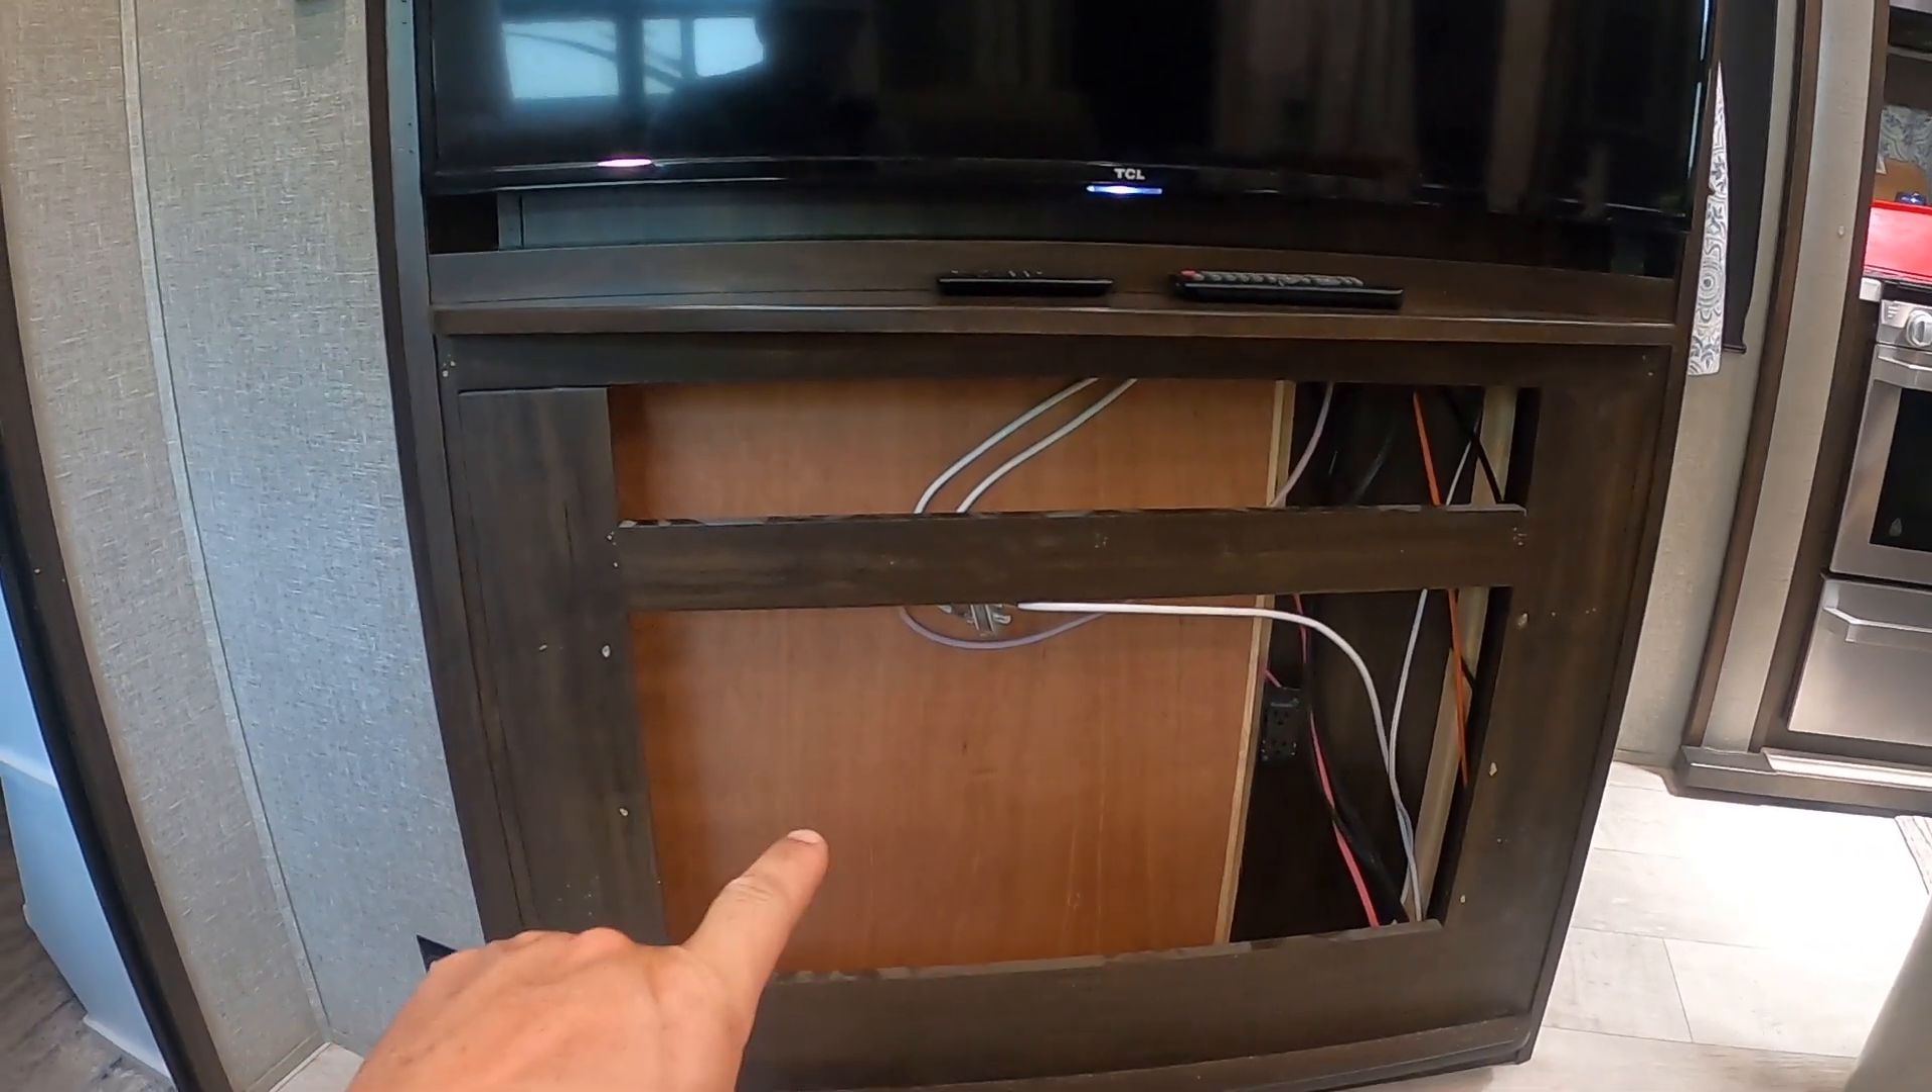So we have the trim piece removed we had the fireplace removed and i went ahead and removed all the nails that were used to secure the trim piece to the outside edge of the fireplace.